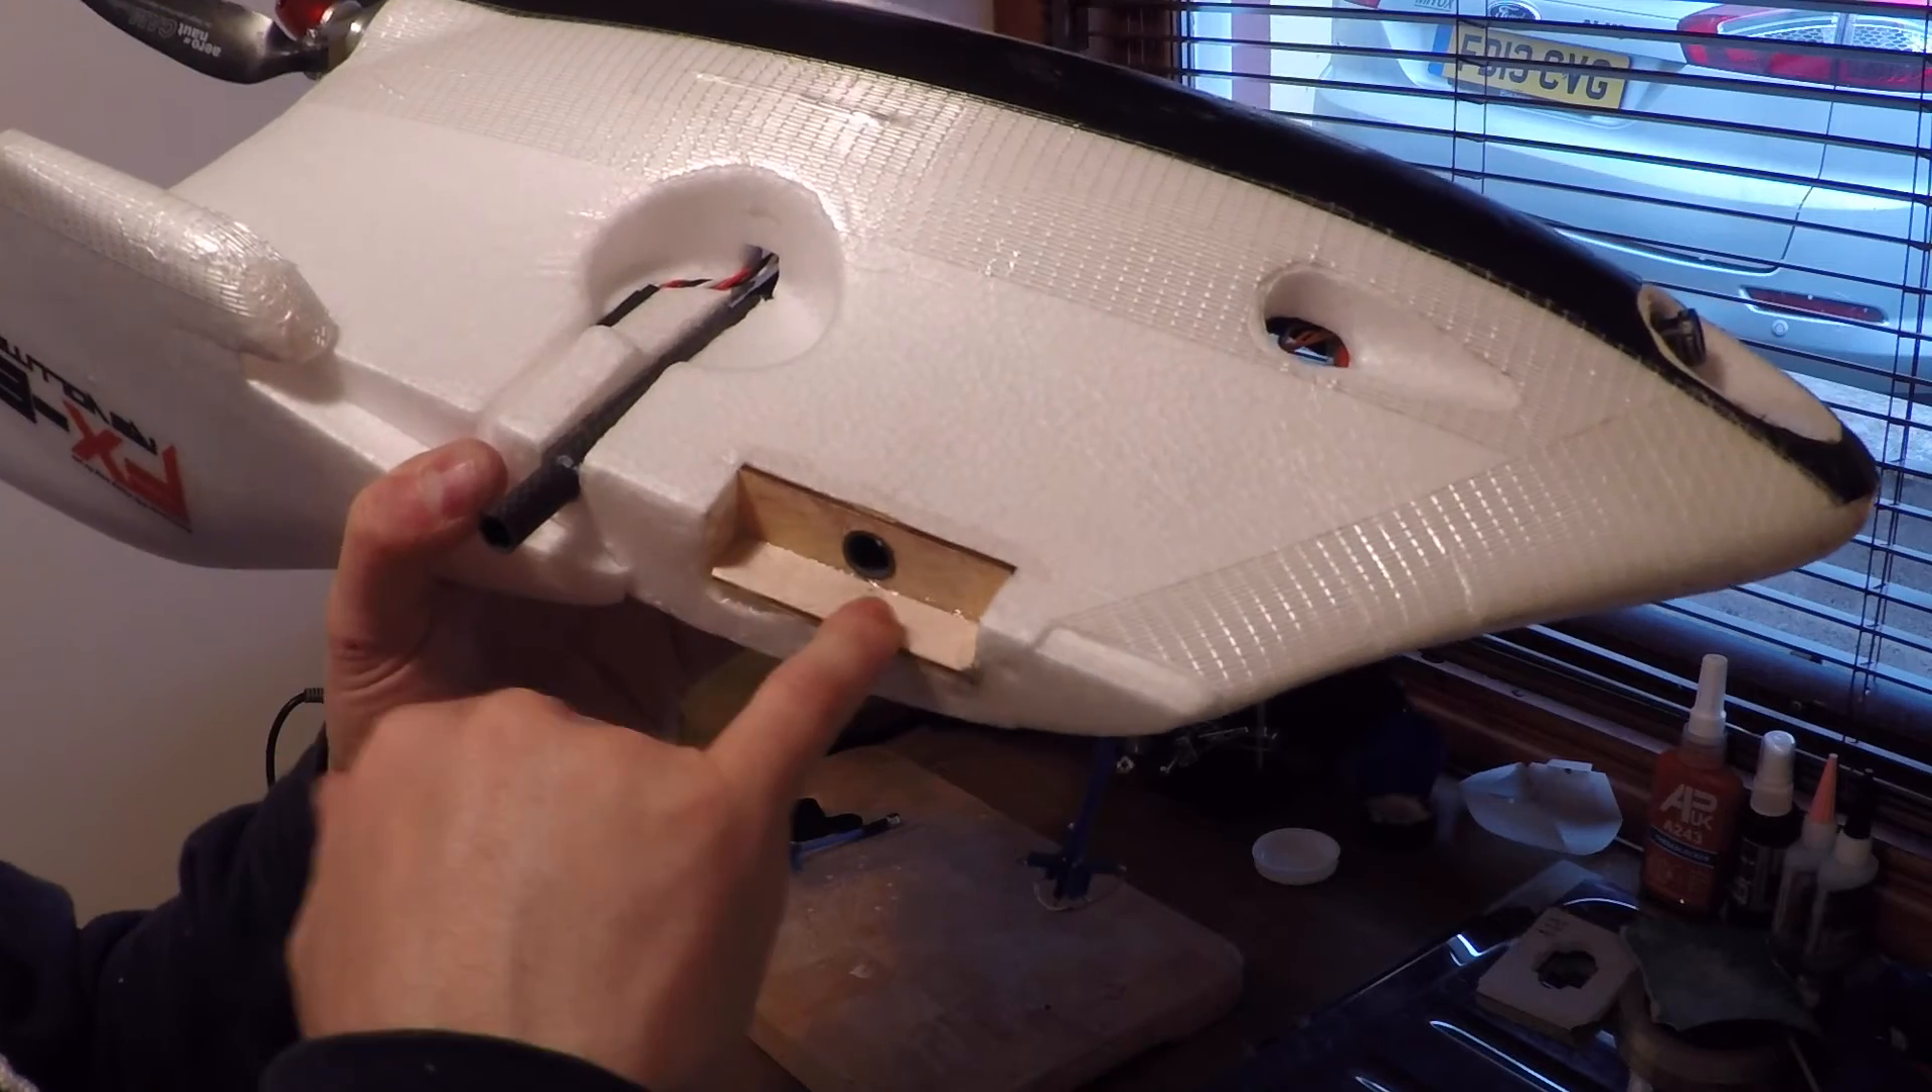As you can see, I've now added the piece of ply at the back around the tube that's glued in there.